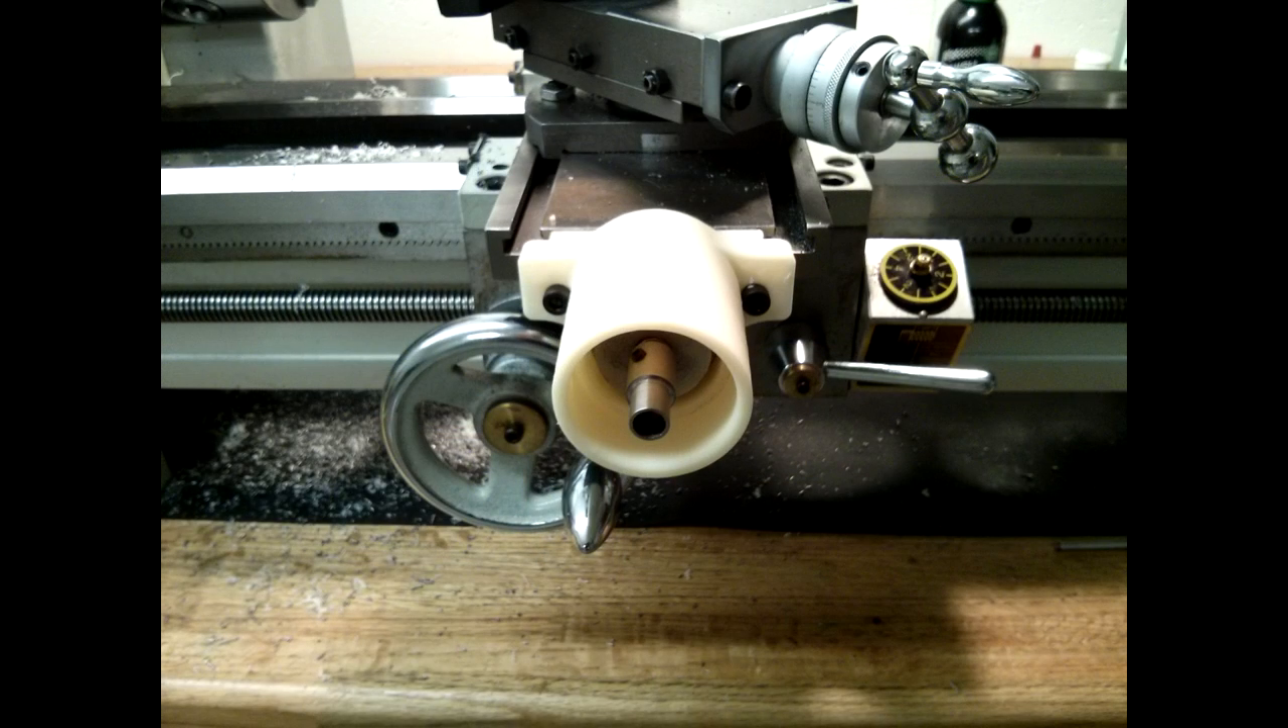The first part of the adapter in place. The original screw holes are used.